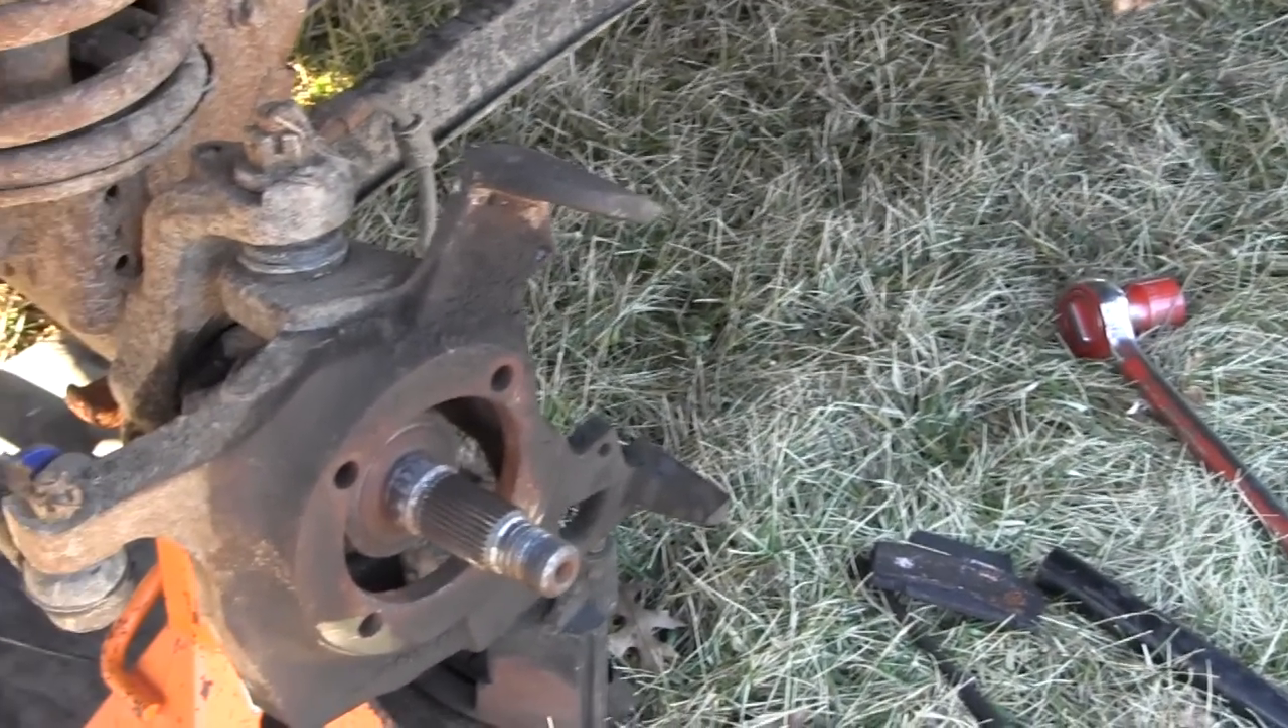We just got the shaft back in.